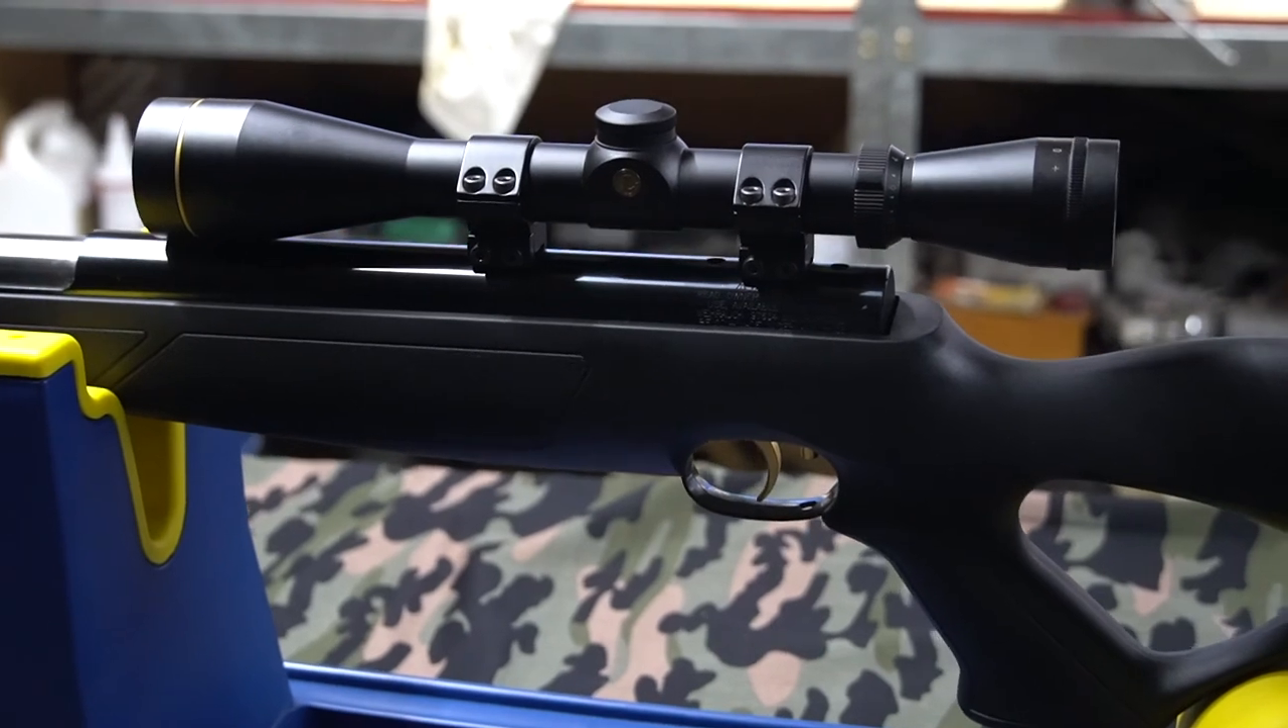And your rifle is now ready to sight in. One rifle scope mounted up to perfection.